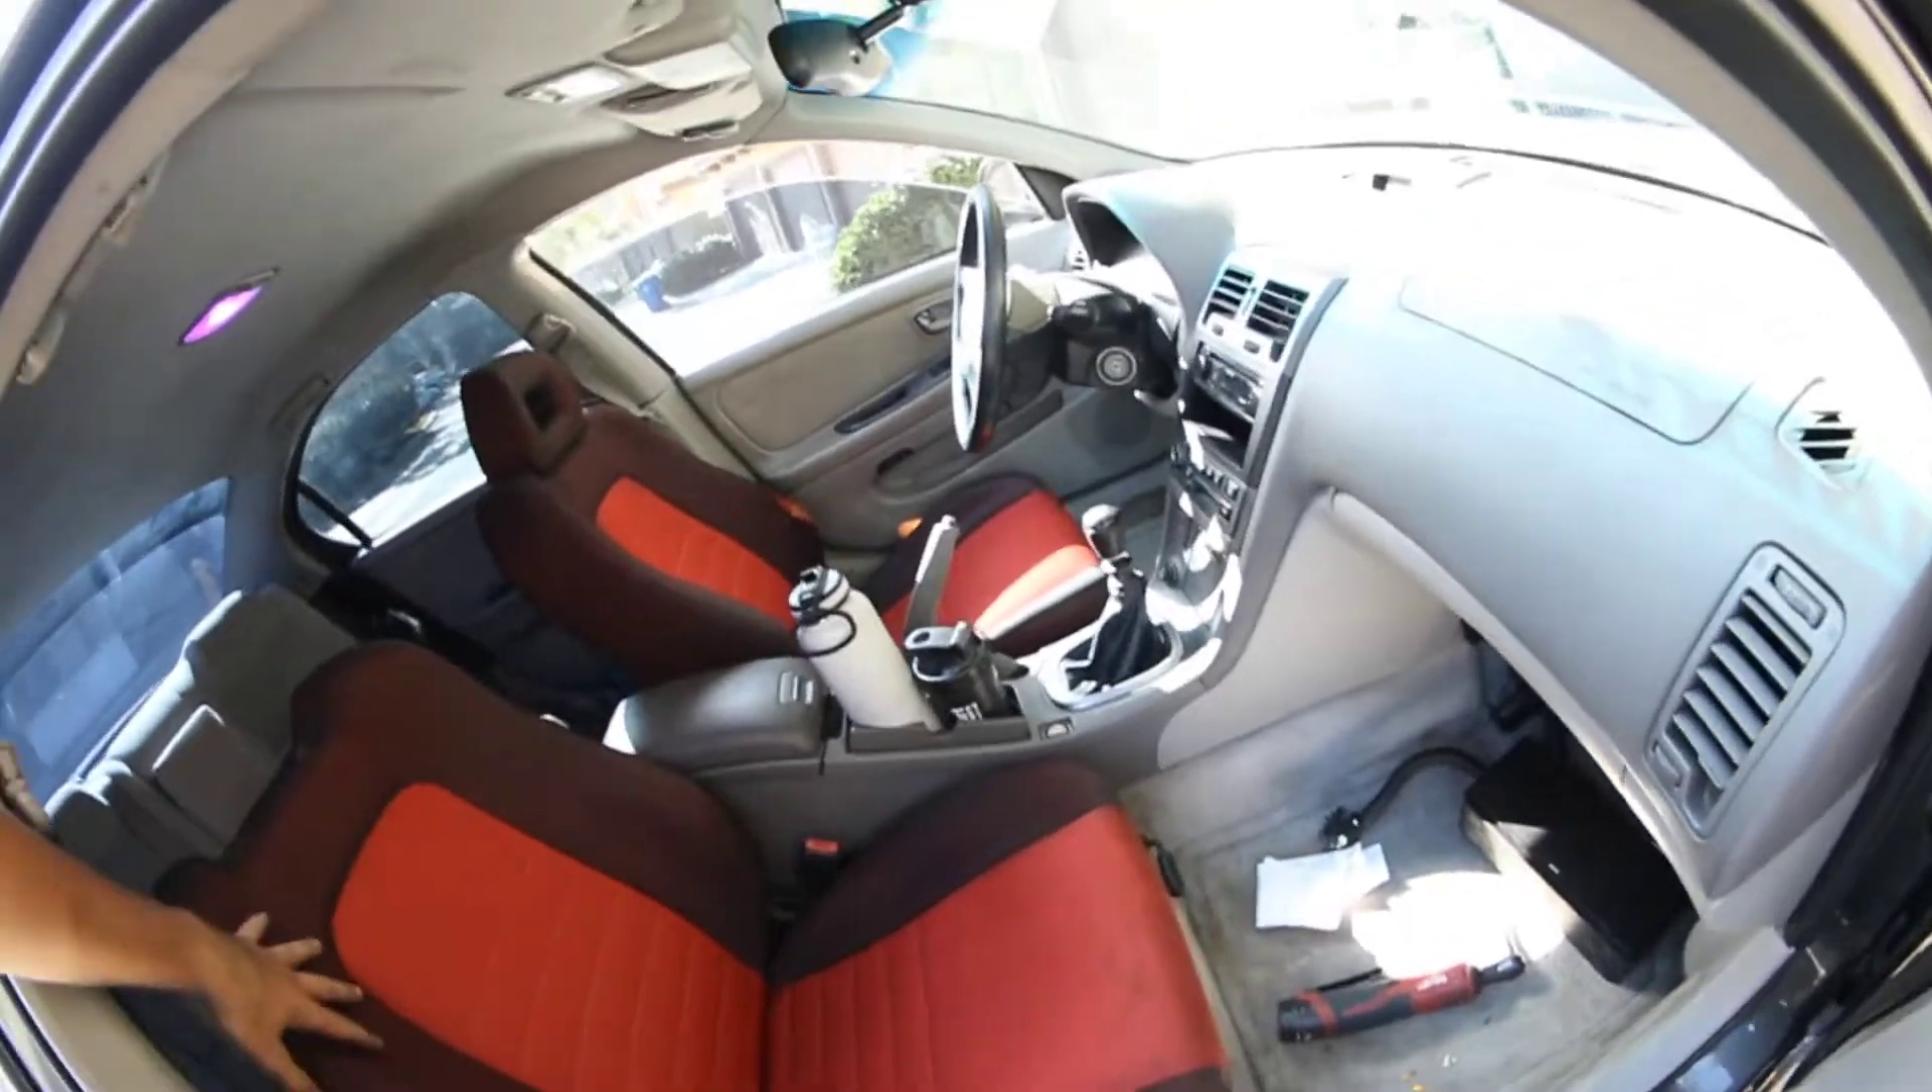Just to show you, seat fits in the car, angle everything is proper. There it is, headrest fit as you see. Seats are basically fully installed.